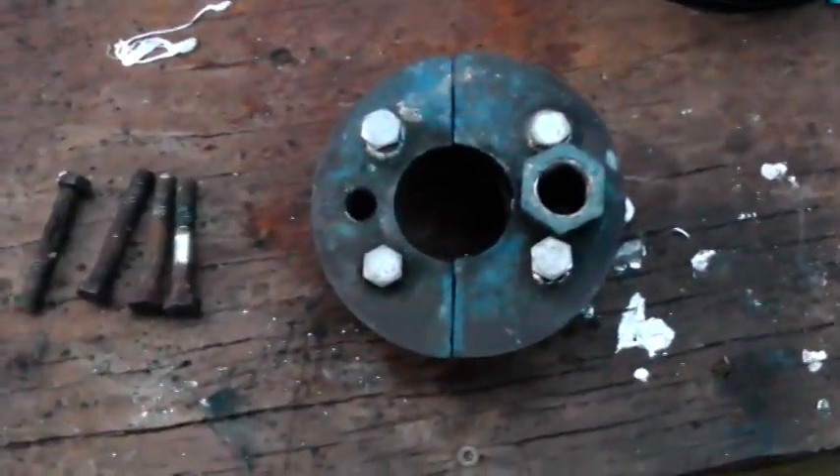And what I've done is I've taken the old crappy bolts out, you can see how corroded they are, and I've replaced them with brand new galvanized ones.